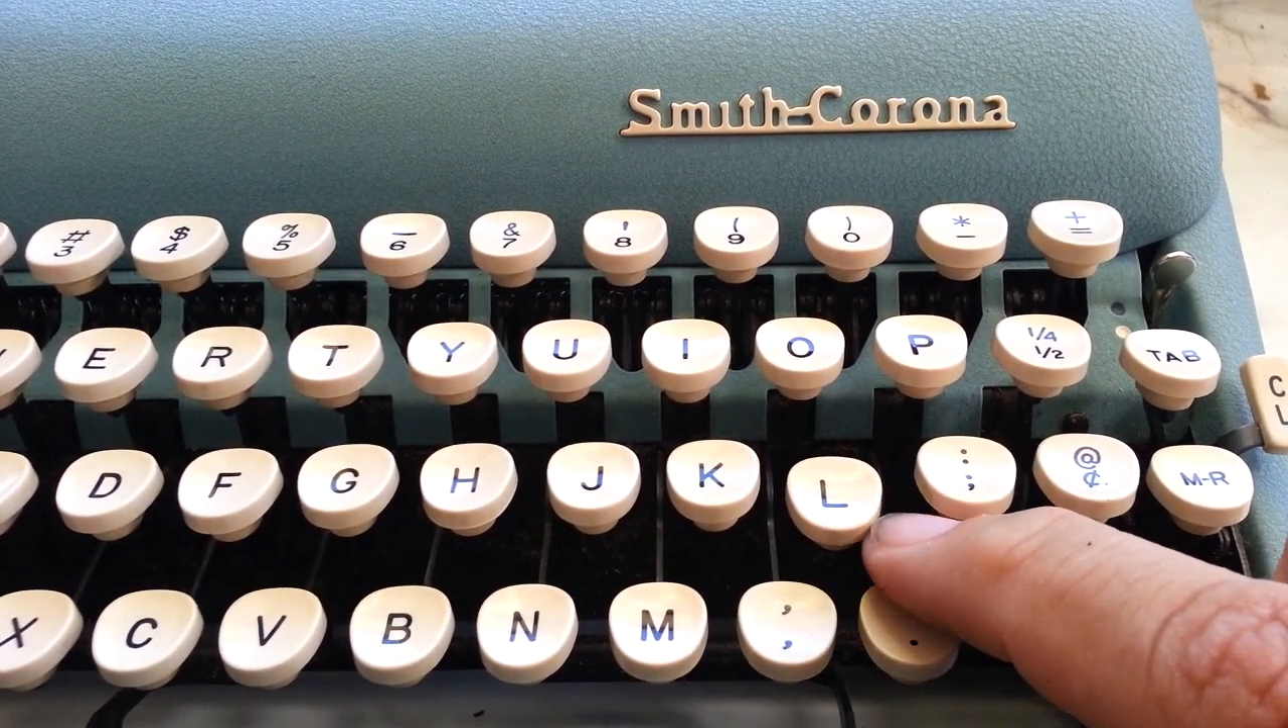Now we're going to look at this letter L here that is sitting lower on the keyboard than the rest of the keys.